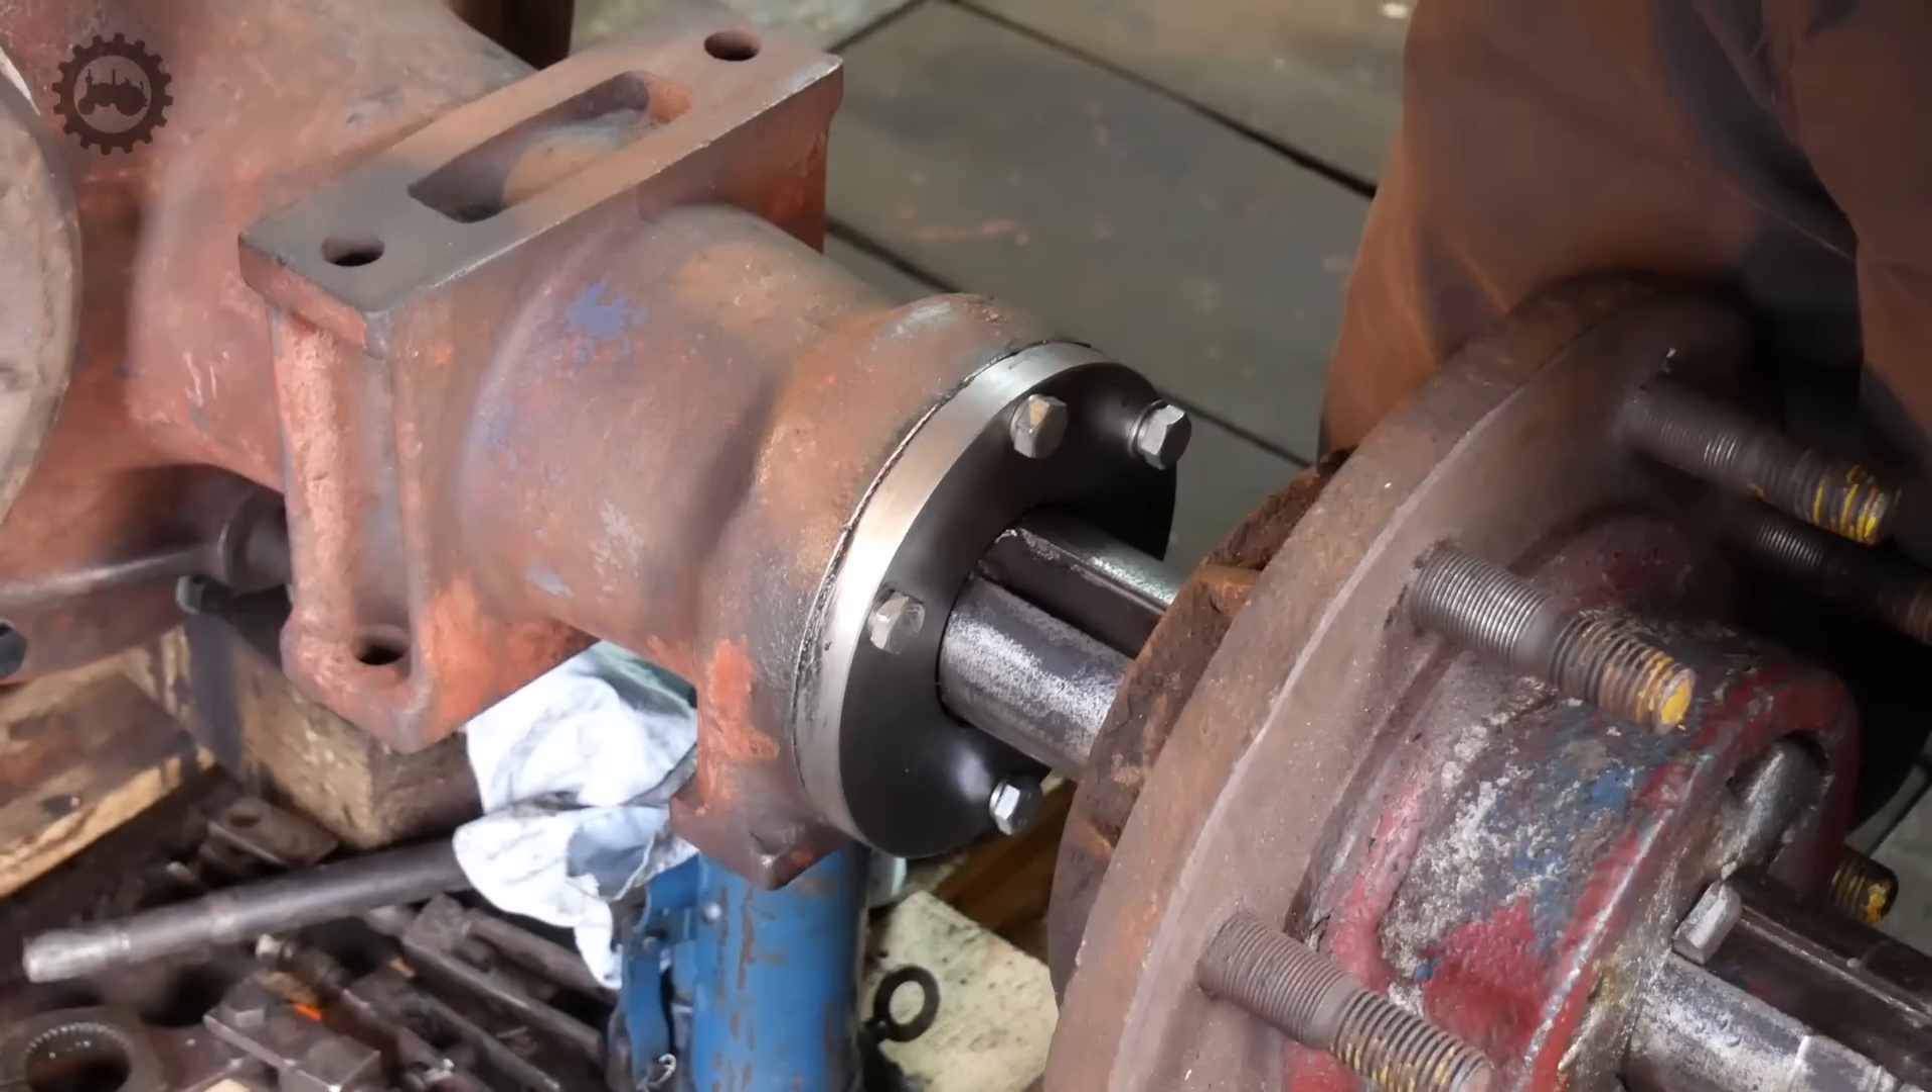No i tu jeszcze też już są zamontowane te pokrywy łożyska zewnętrznego przy półosiach, przy pochwach.